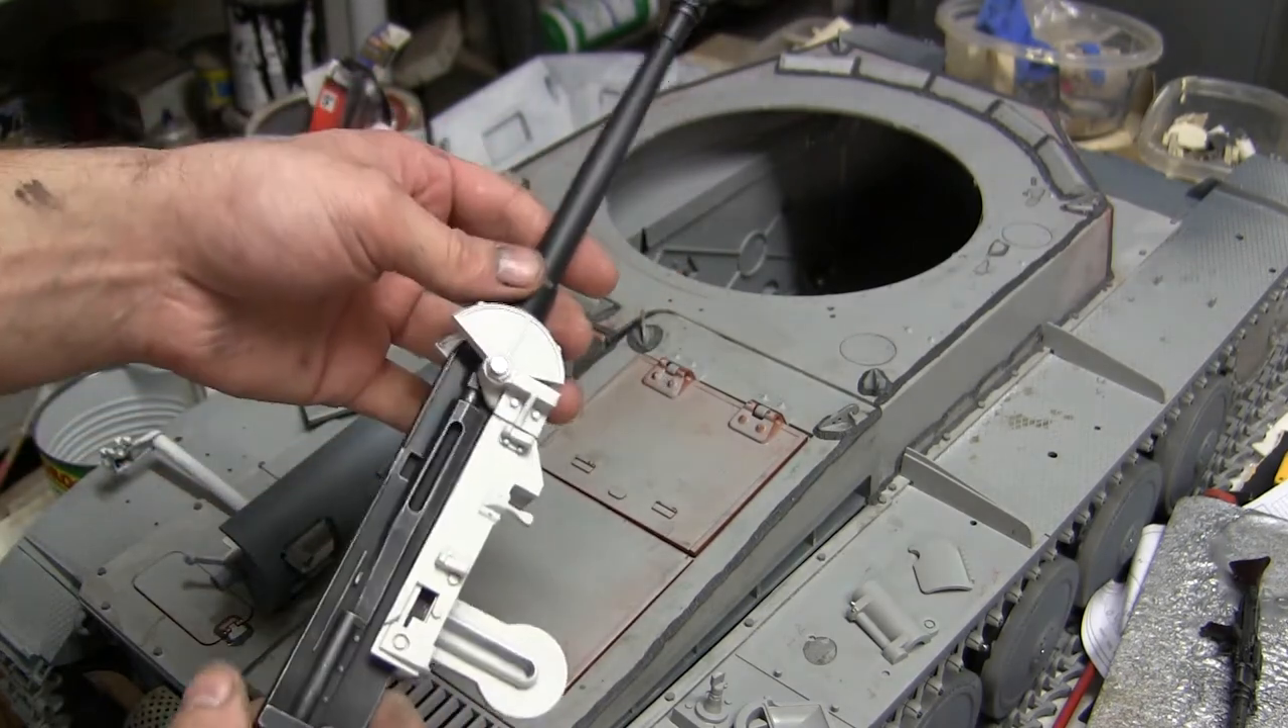And here's the gun the main gun that is that's fully painted and weathered and it's mounted to the gun mount that would be attached to the mantlet.